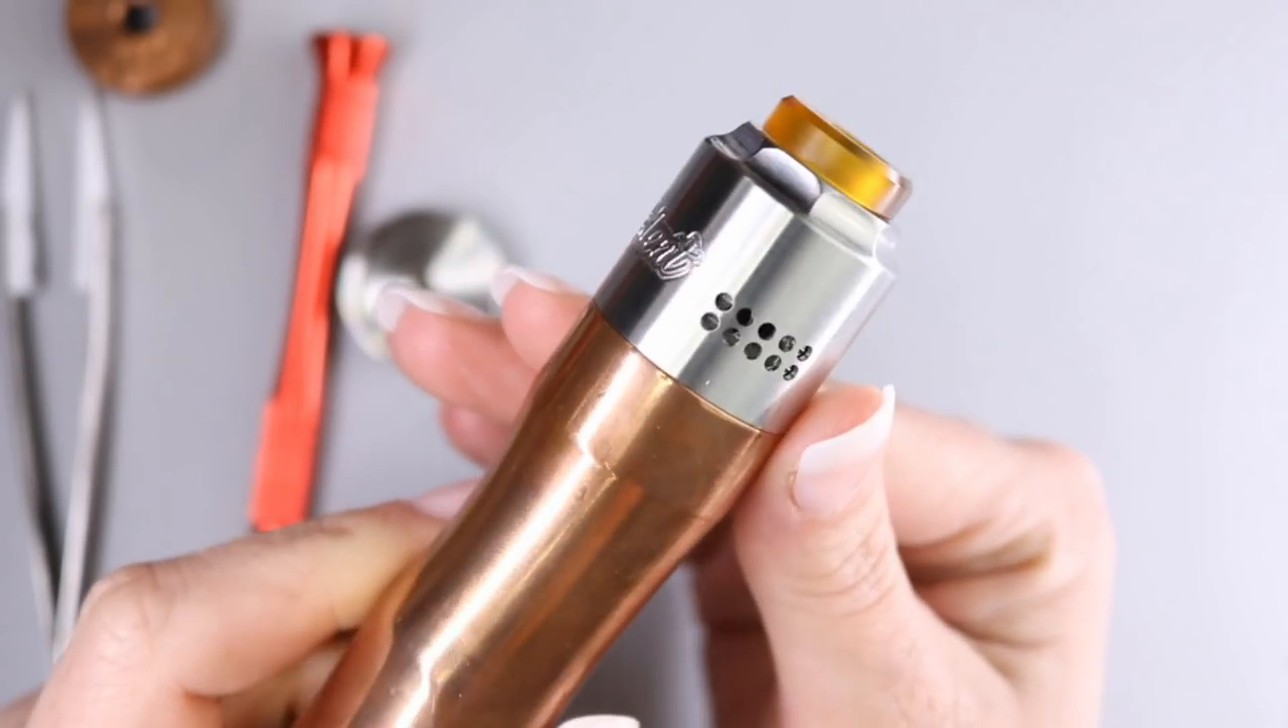Let's go ahead and put that top cap on. And you'll see there it slides right up to the copper there and butts up against it.